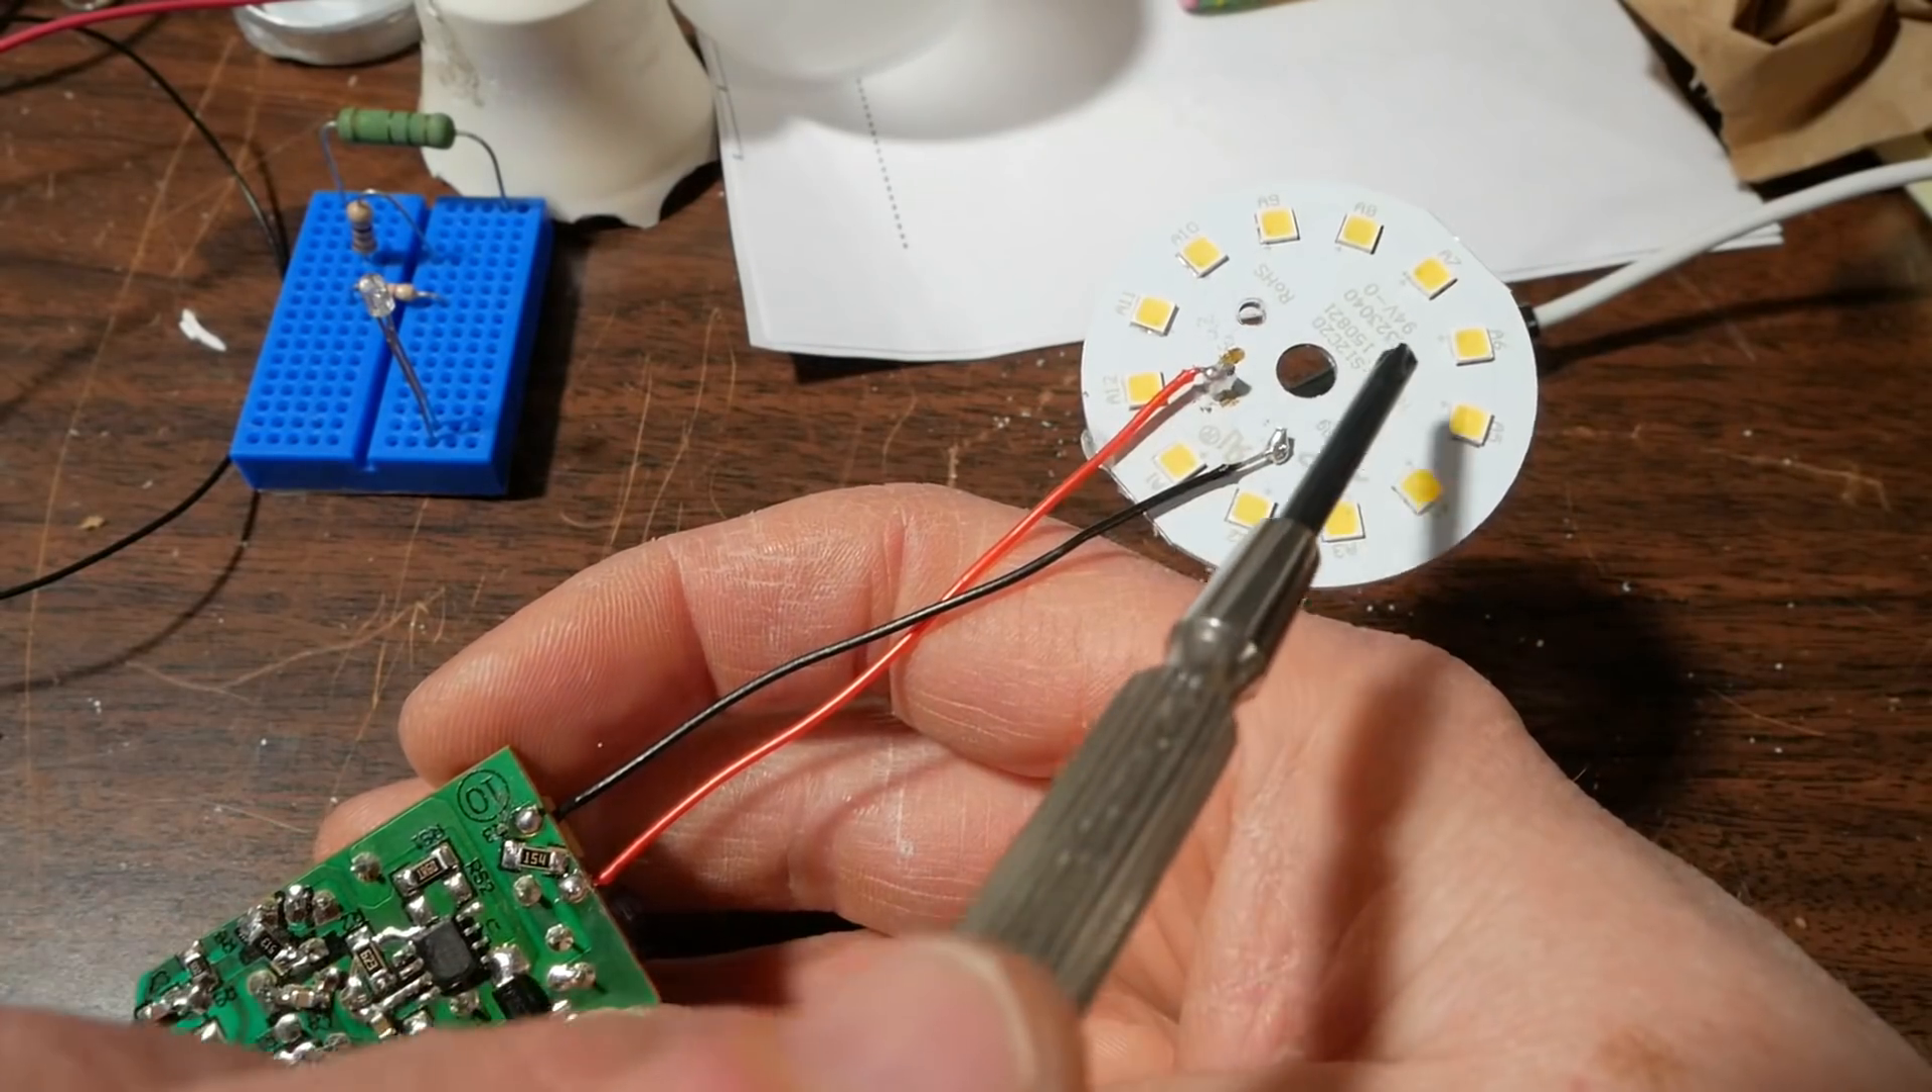Okay so I liberated the driver board from the bulb.